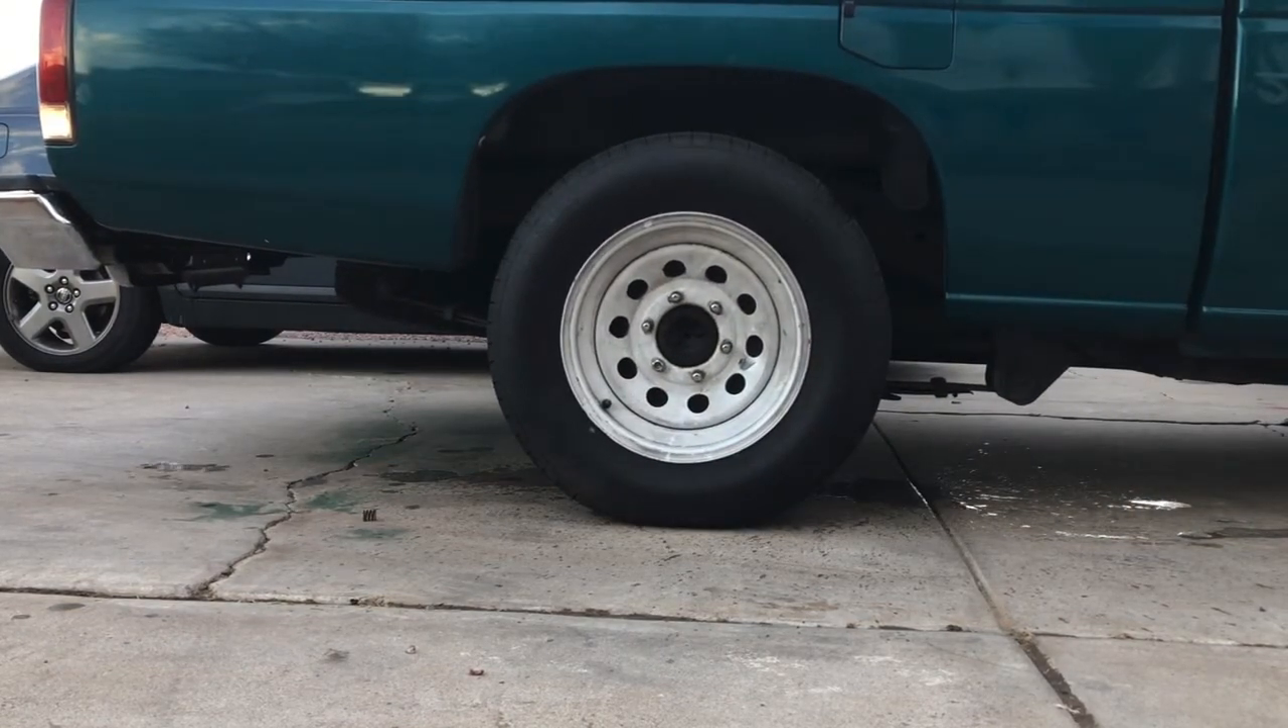We got our tire back on.